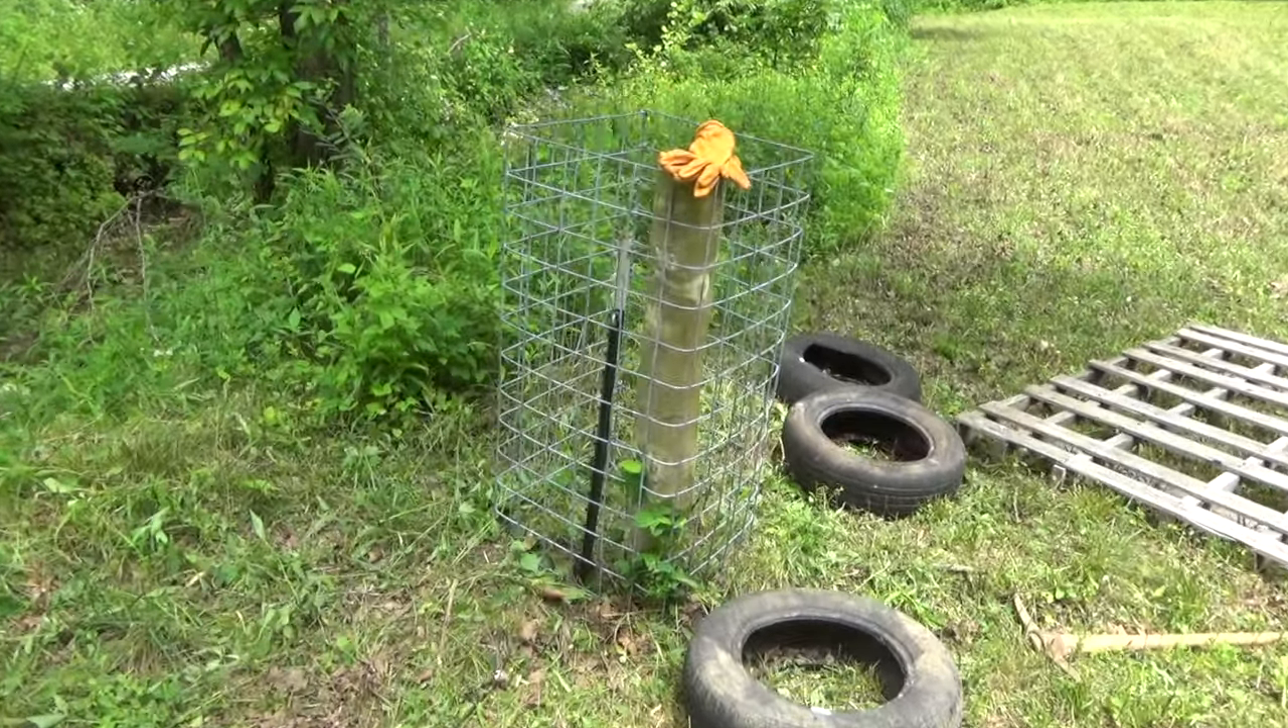And as you can see I got the gabion cage in place. I basically just slipped it over that old T-post.